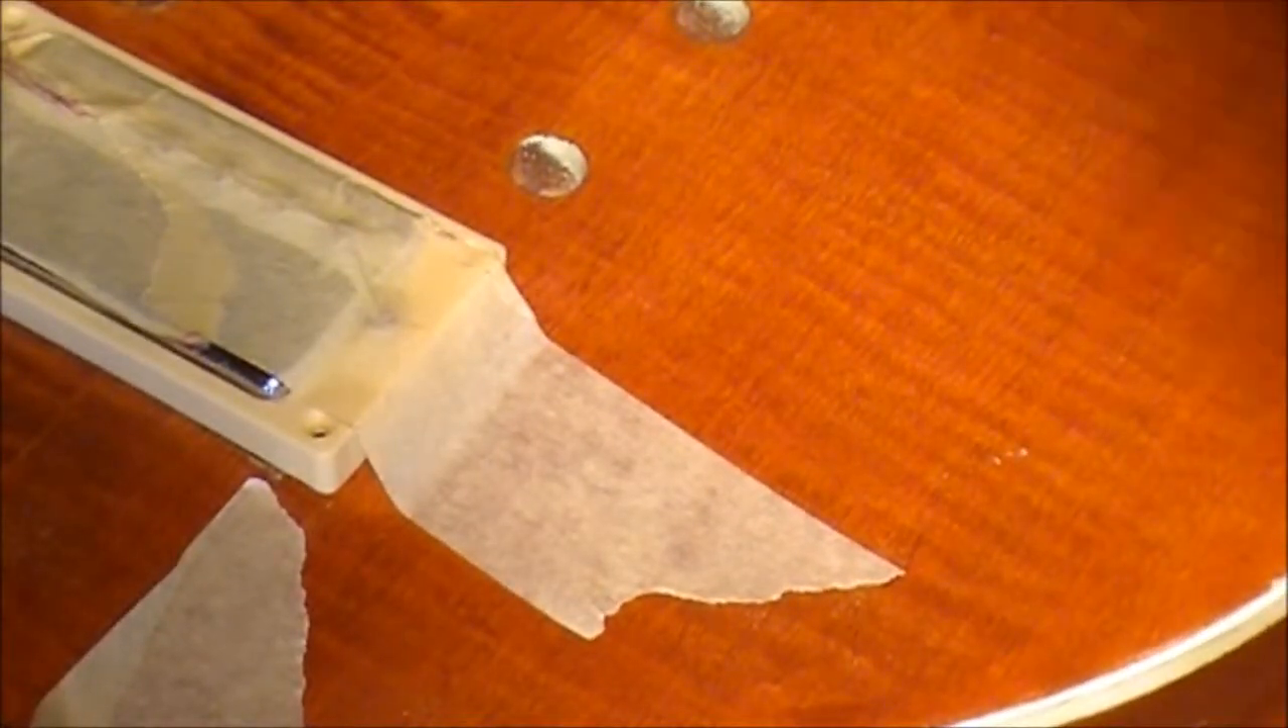I won't actually screw the pickups in yet because I want to leave them just taped in while I put the neck on because I might have to move those.